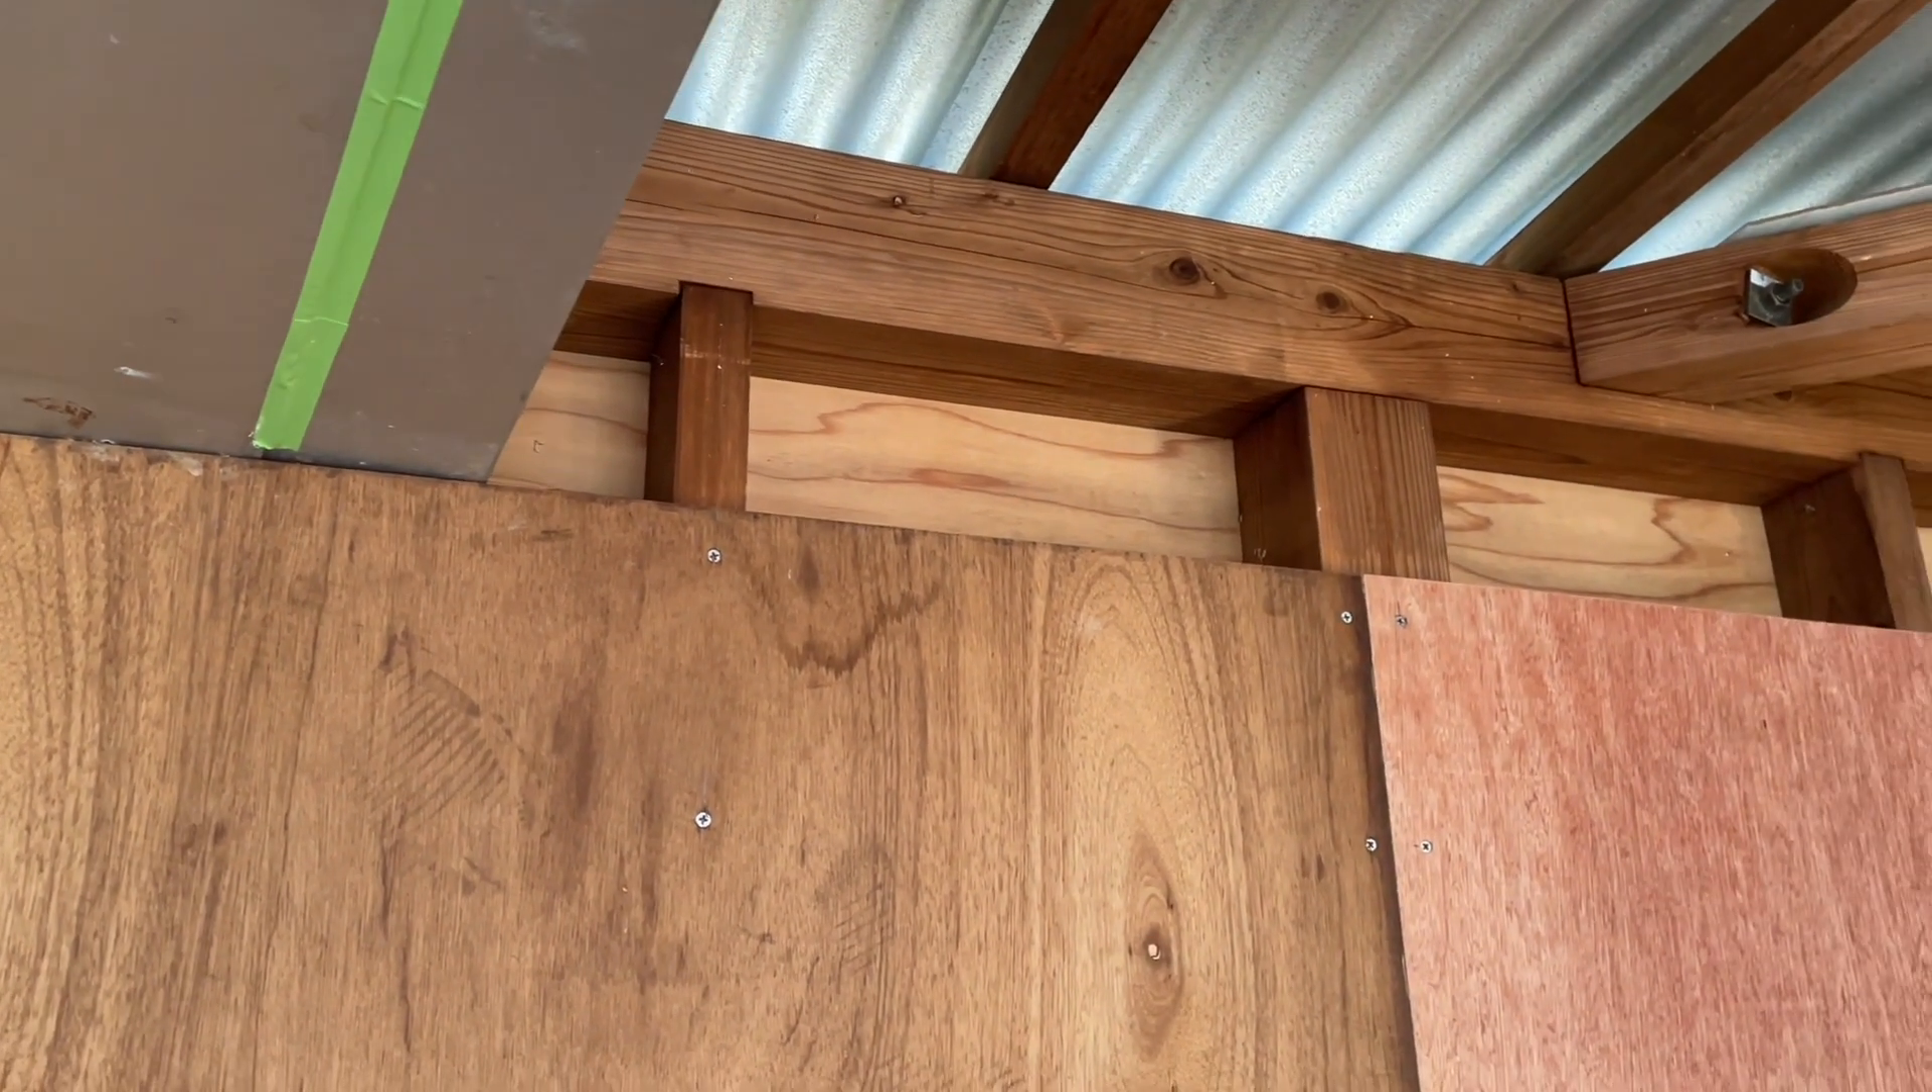So, once these panels have been filled up with rice husks, we have a gap at the top because the full sheet is about 1 .8 metres.